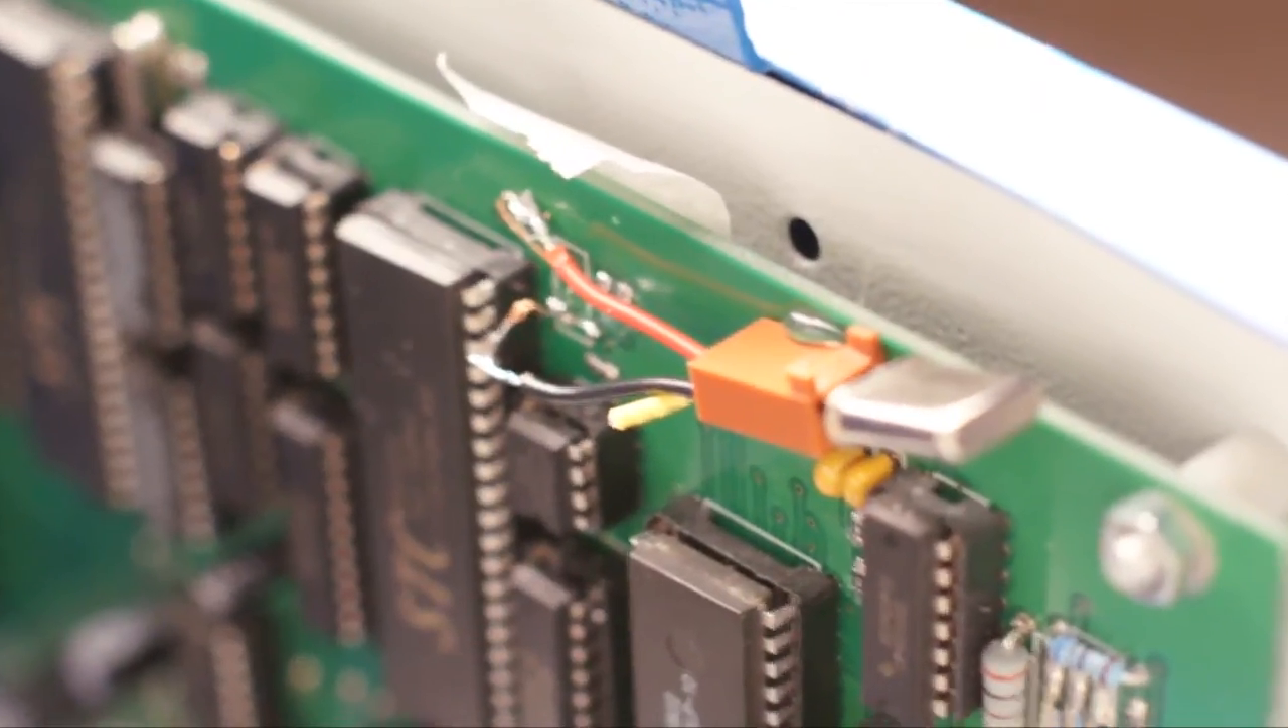And then I made a little mount here that so I could swap out crystals.